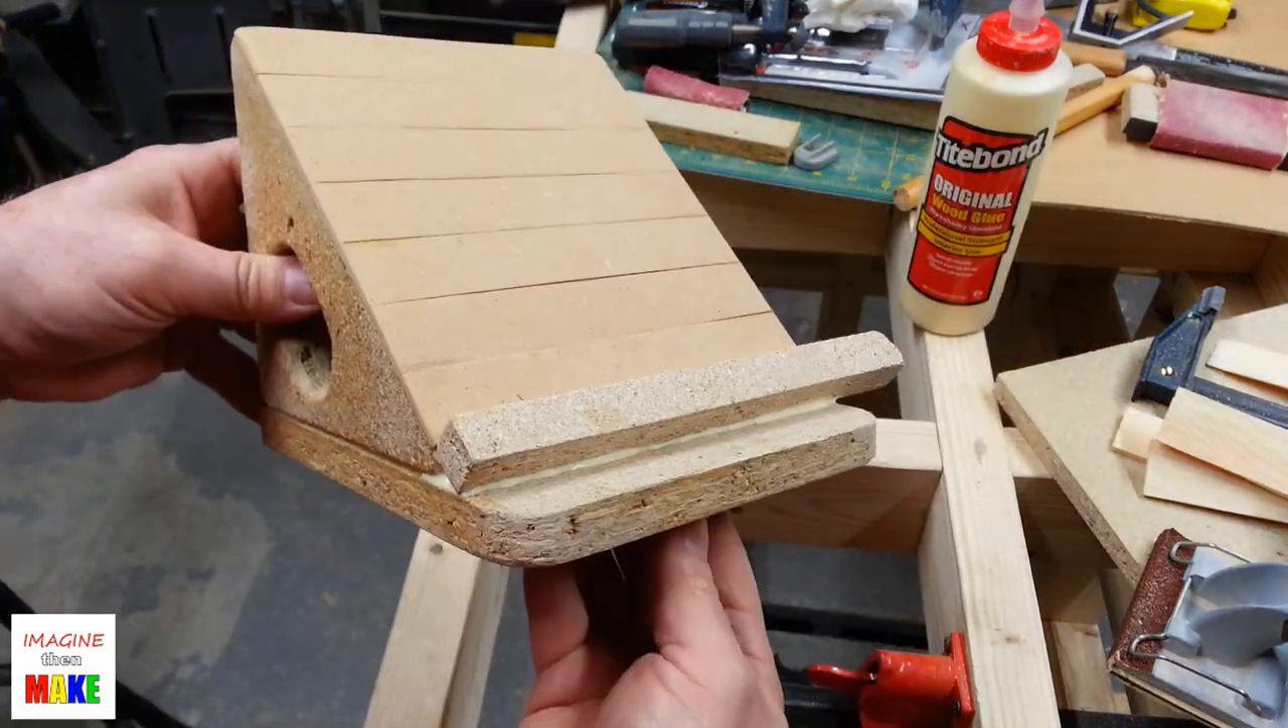So in this shot you can see that I glued on a much longer front support for the tablet.